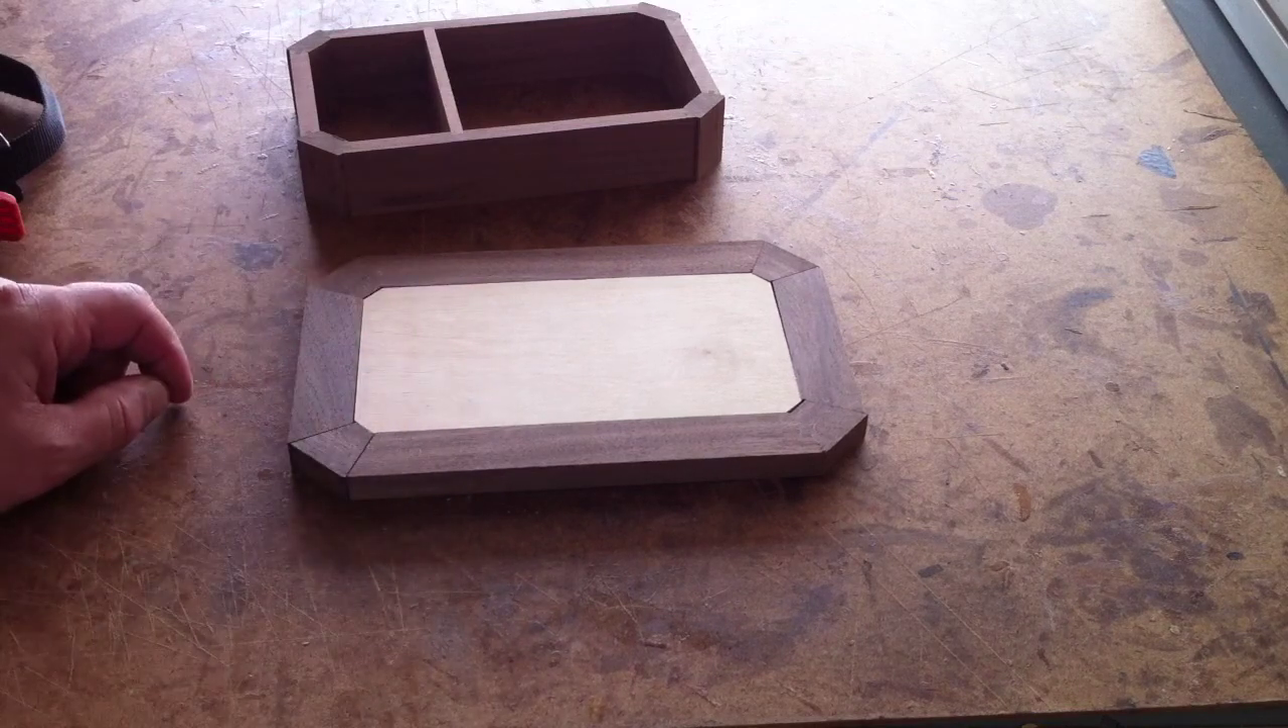We got our base uh of our music box loosely fit together with this plywood uh bottom.